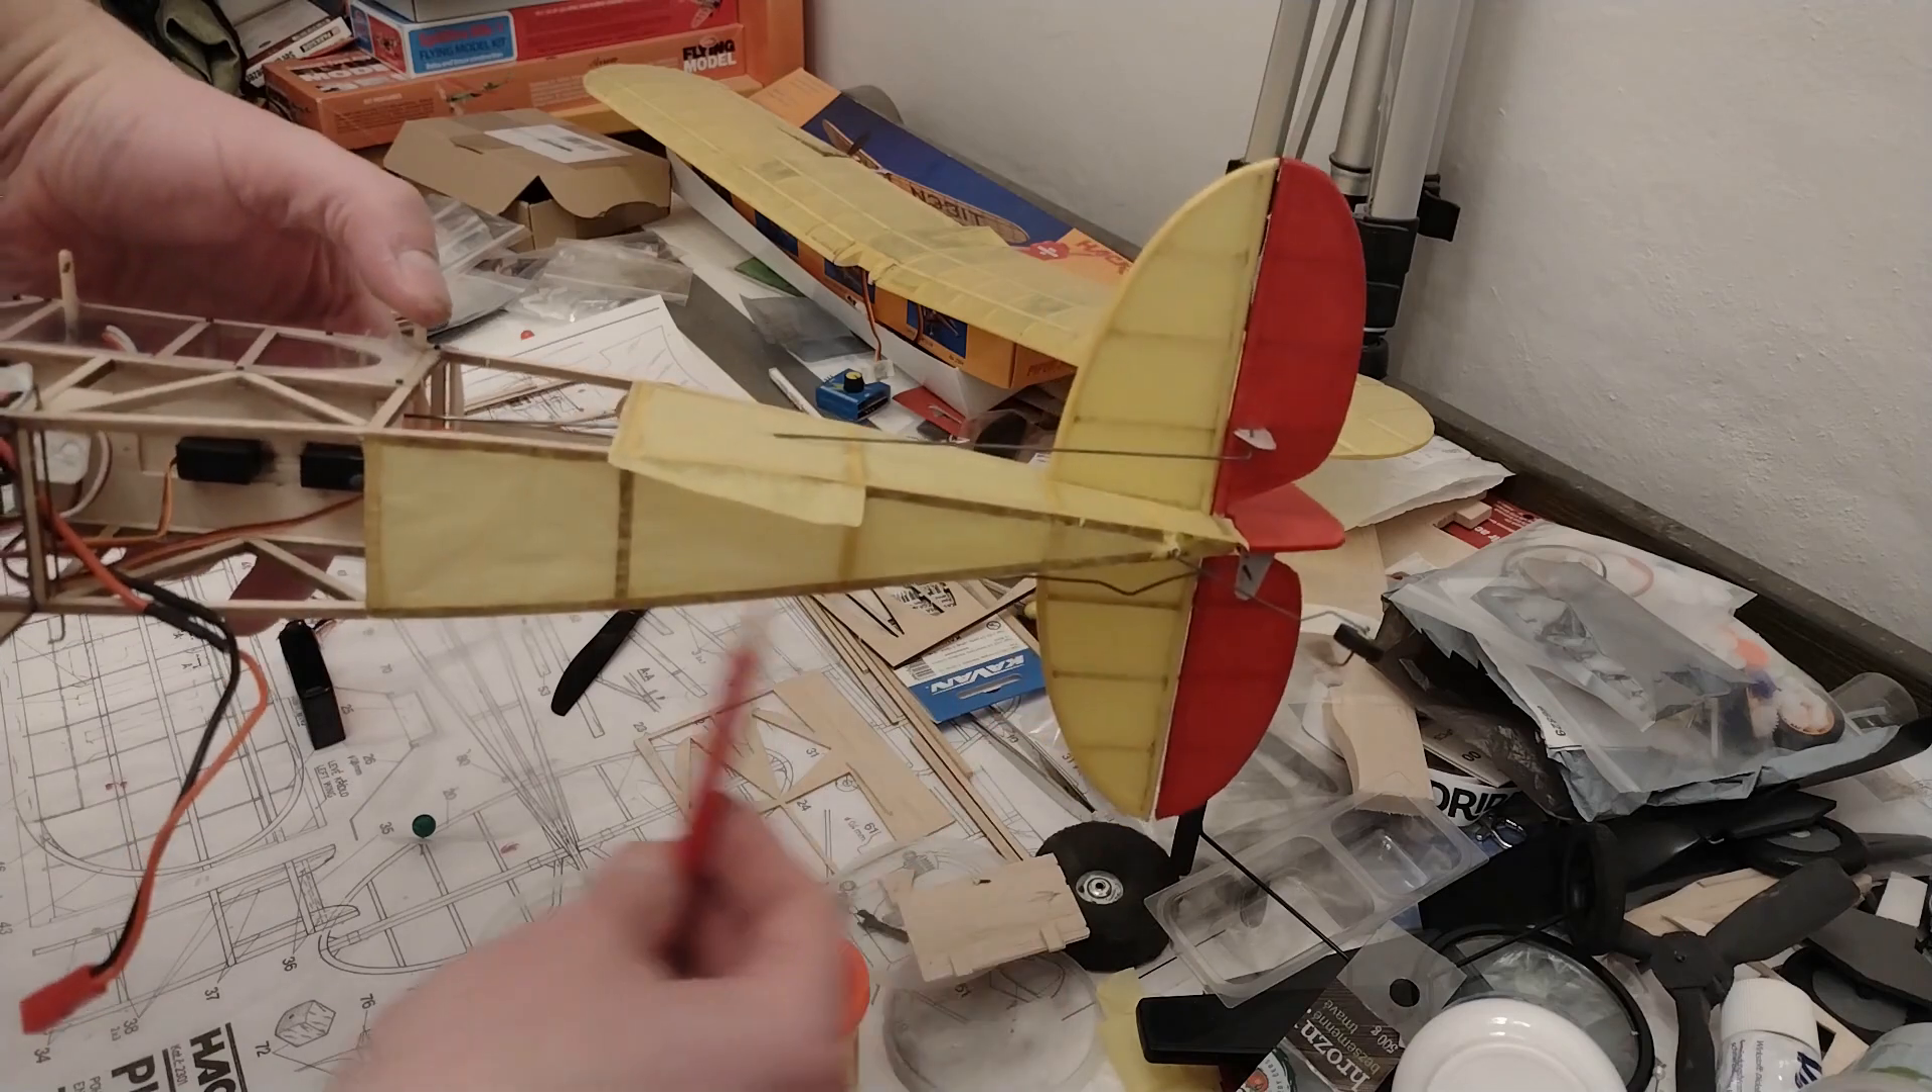I've started to cover already the rear fuselage as you can maybe see I started with the bottom and then I'm doing the sides.